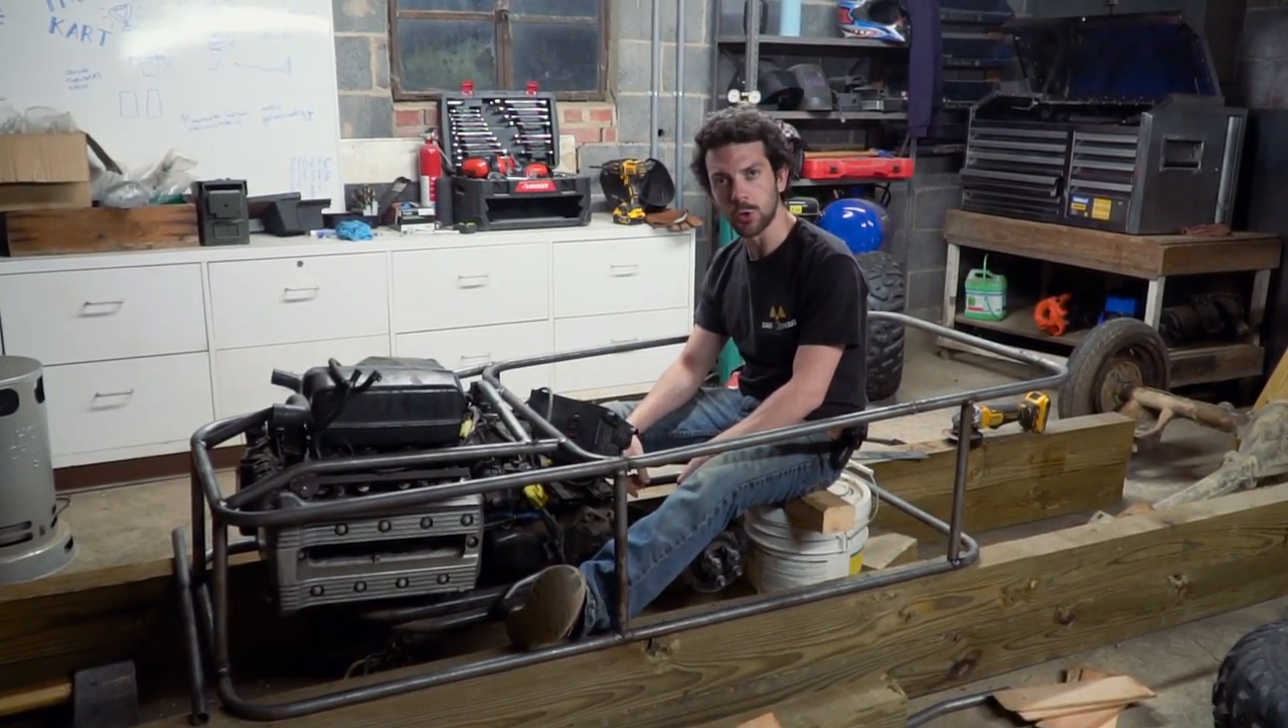I think it's very promising, especially since we got the front end looking better. And, the engine hung in the chassis as well.